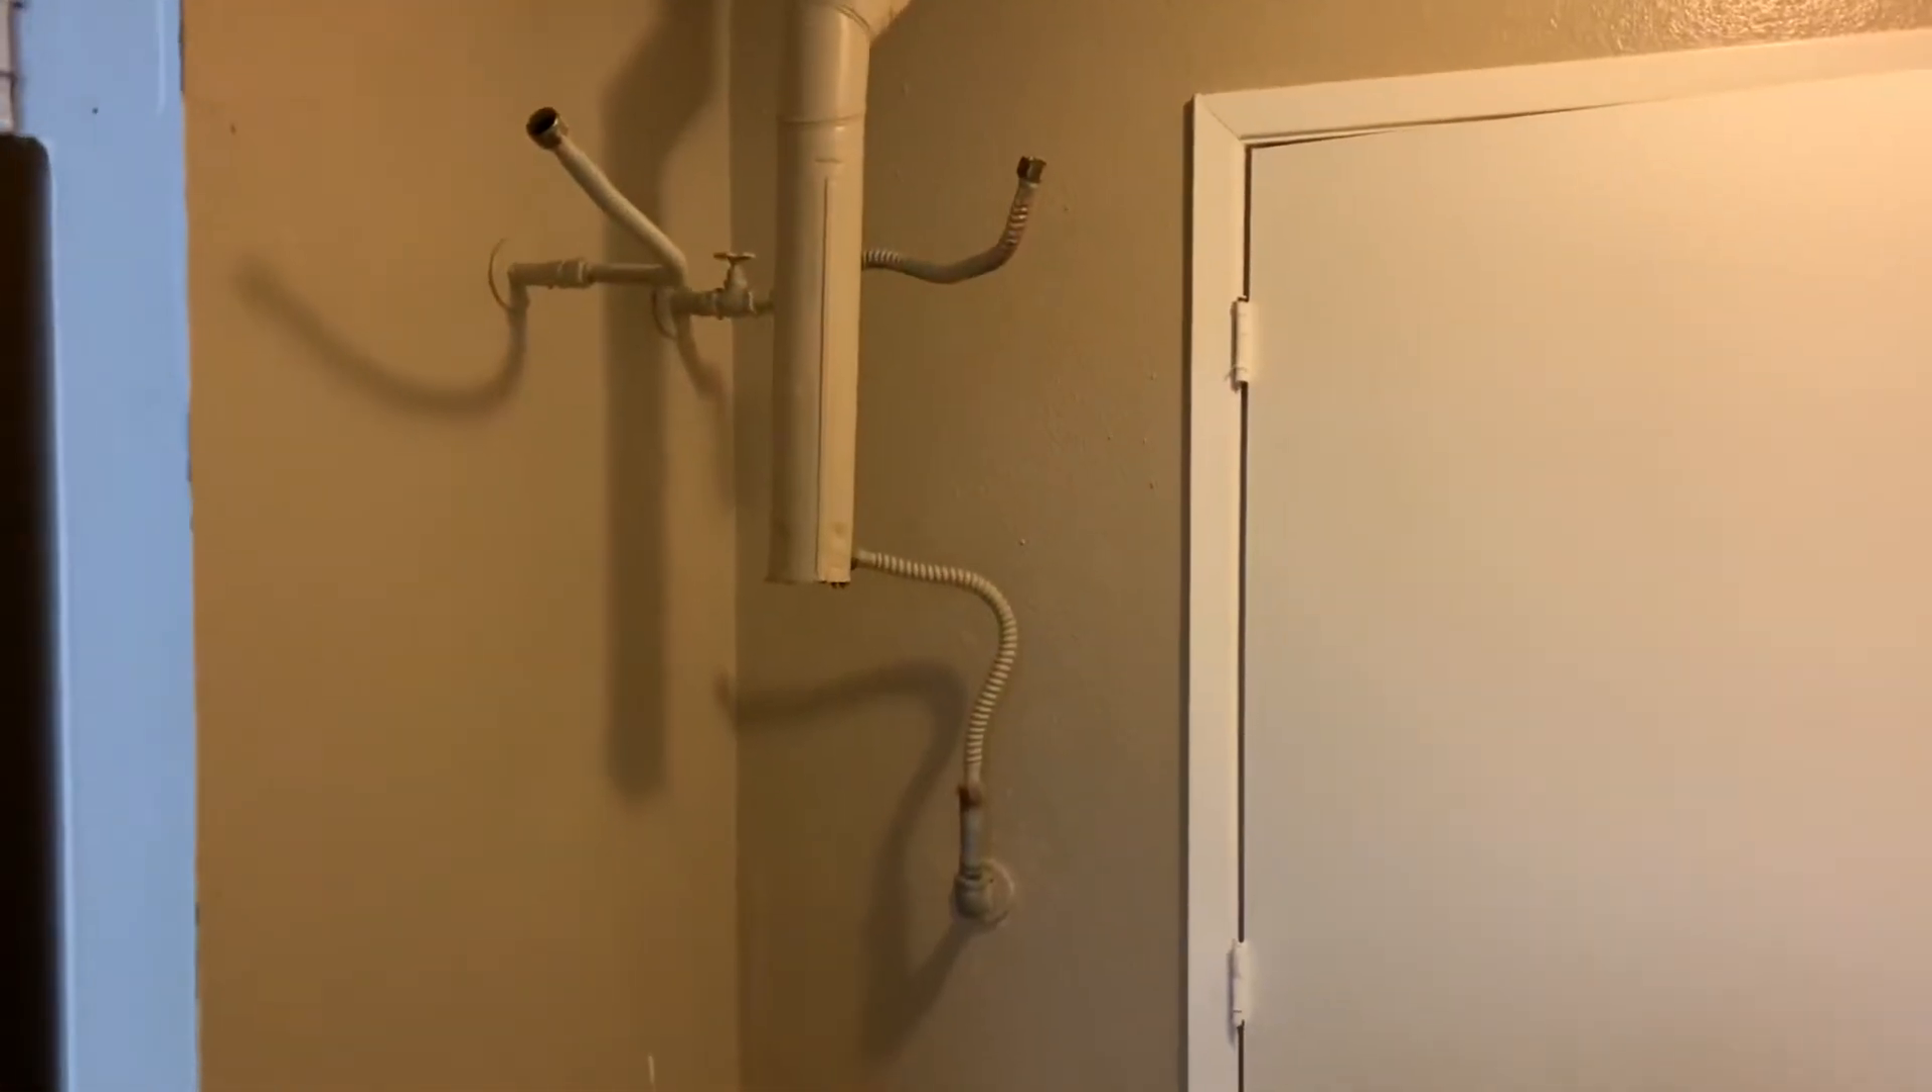Okay i got the heater out everything disconnected.